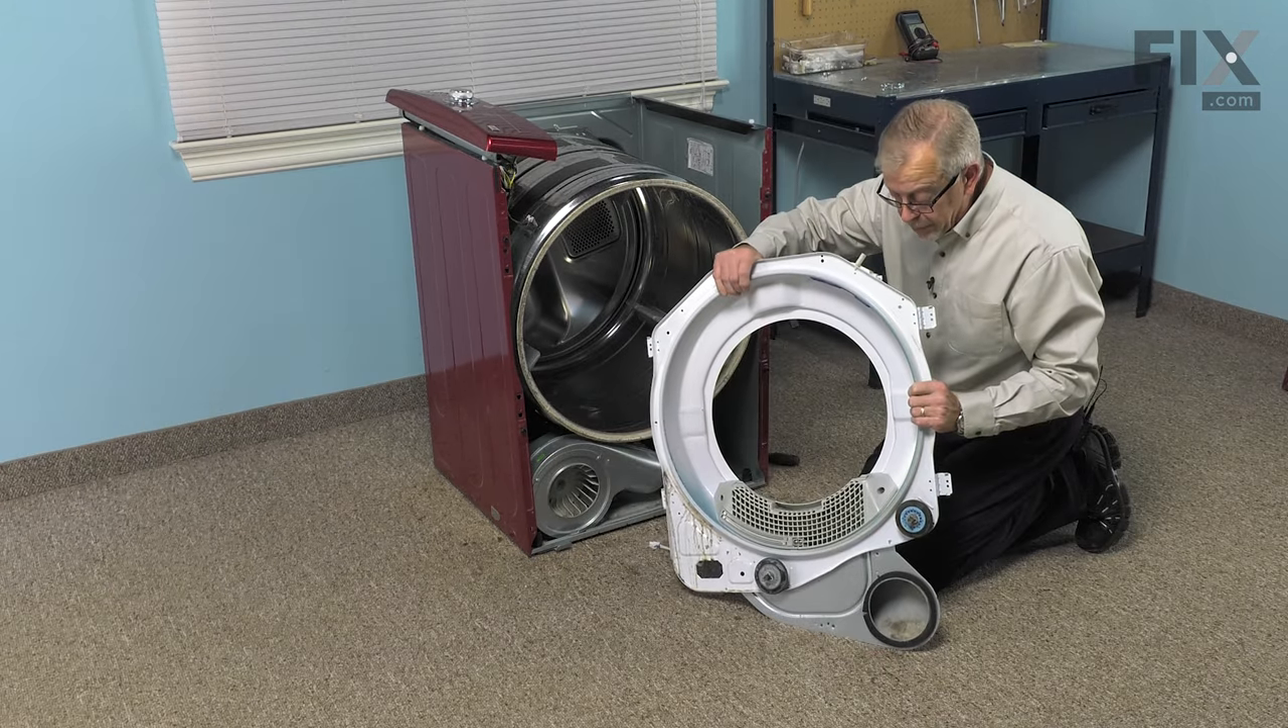Now with the front bulkhead removed, we can set that aside.